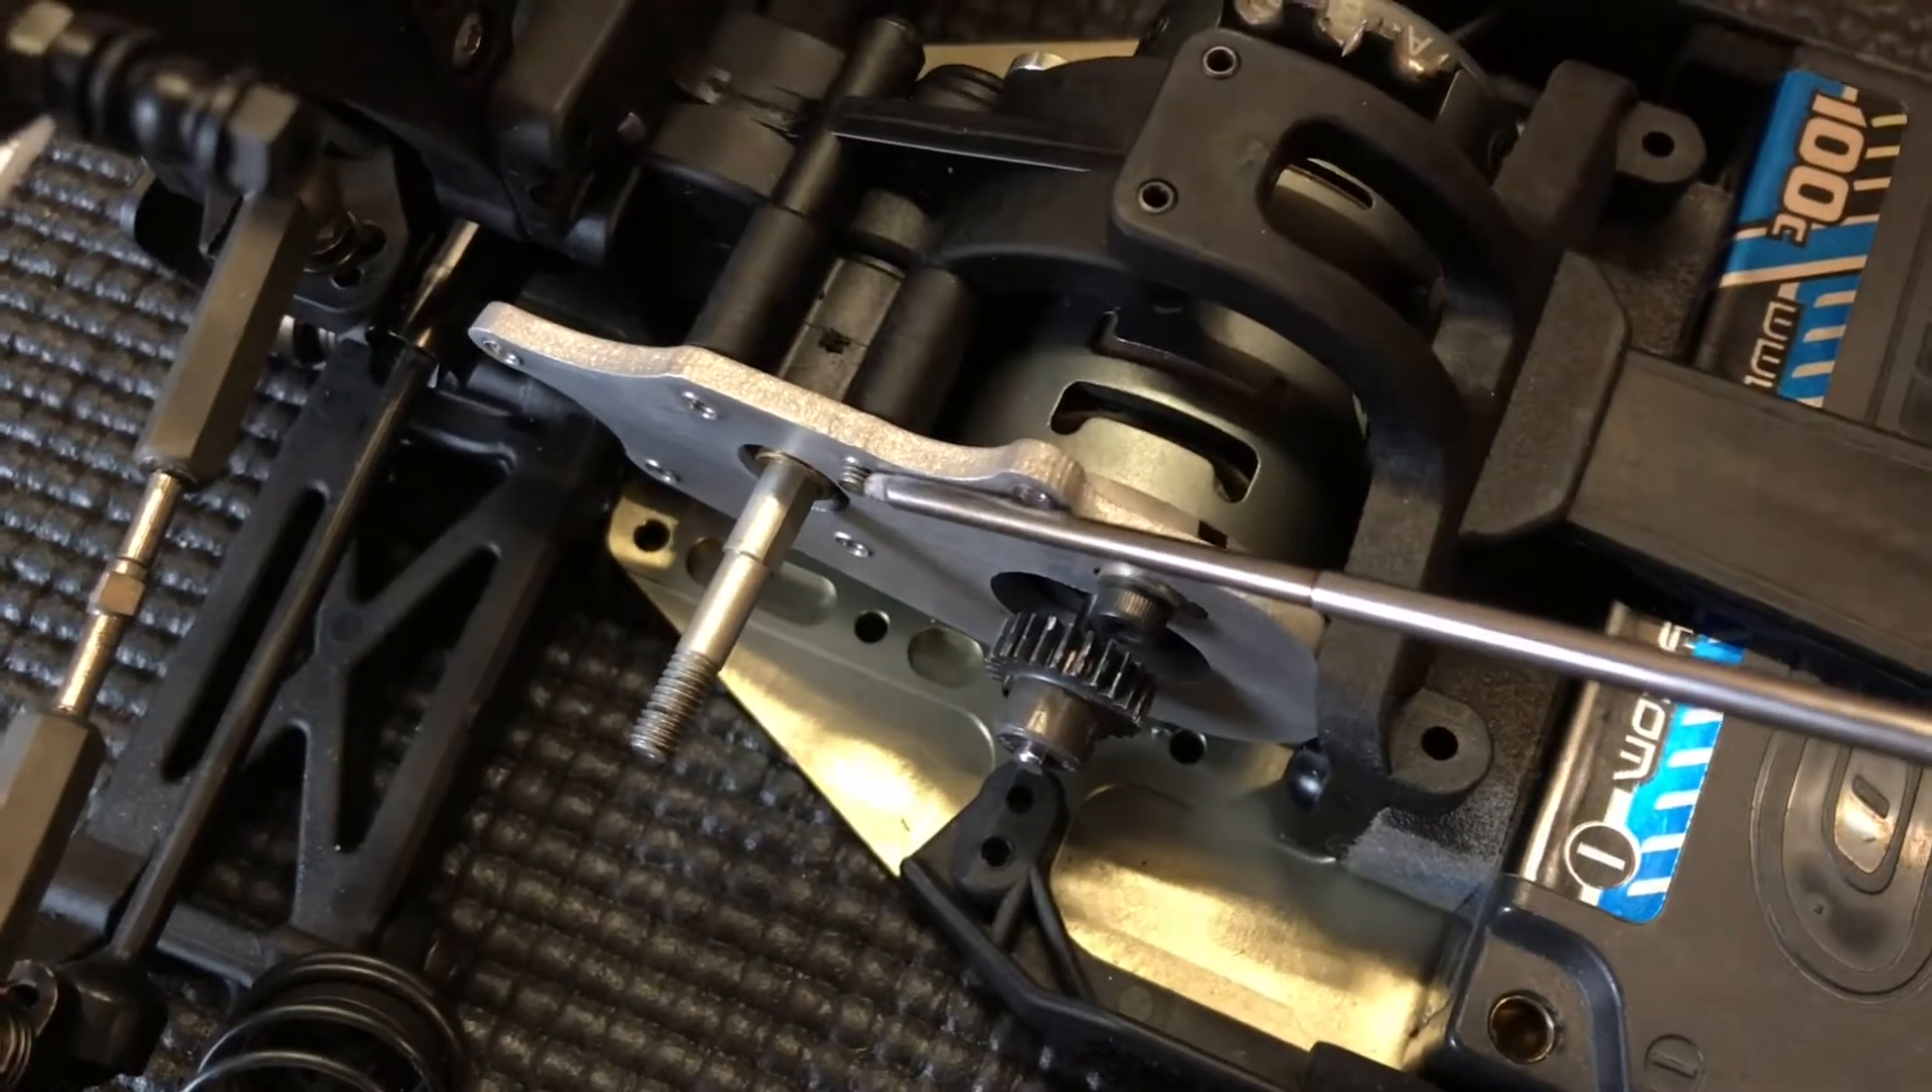Now we've fitted that bolt you can see it slightly protruding out from the motor plate so we just need to basically remove this flush.